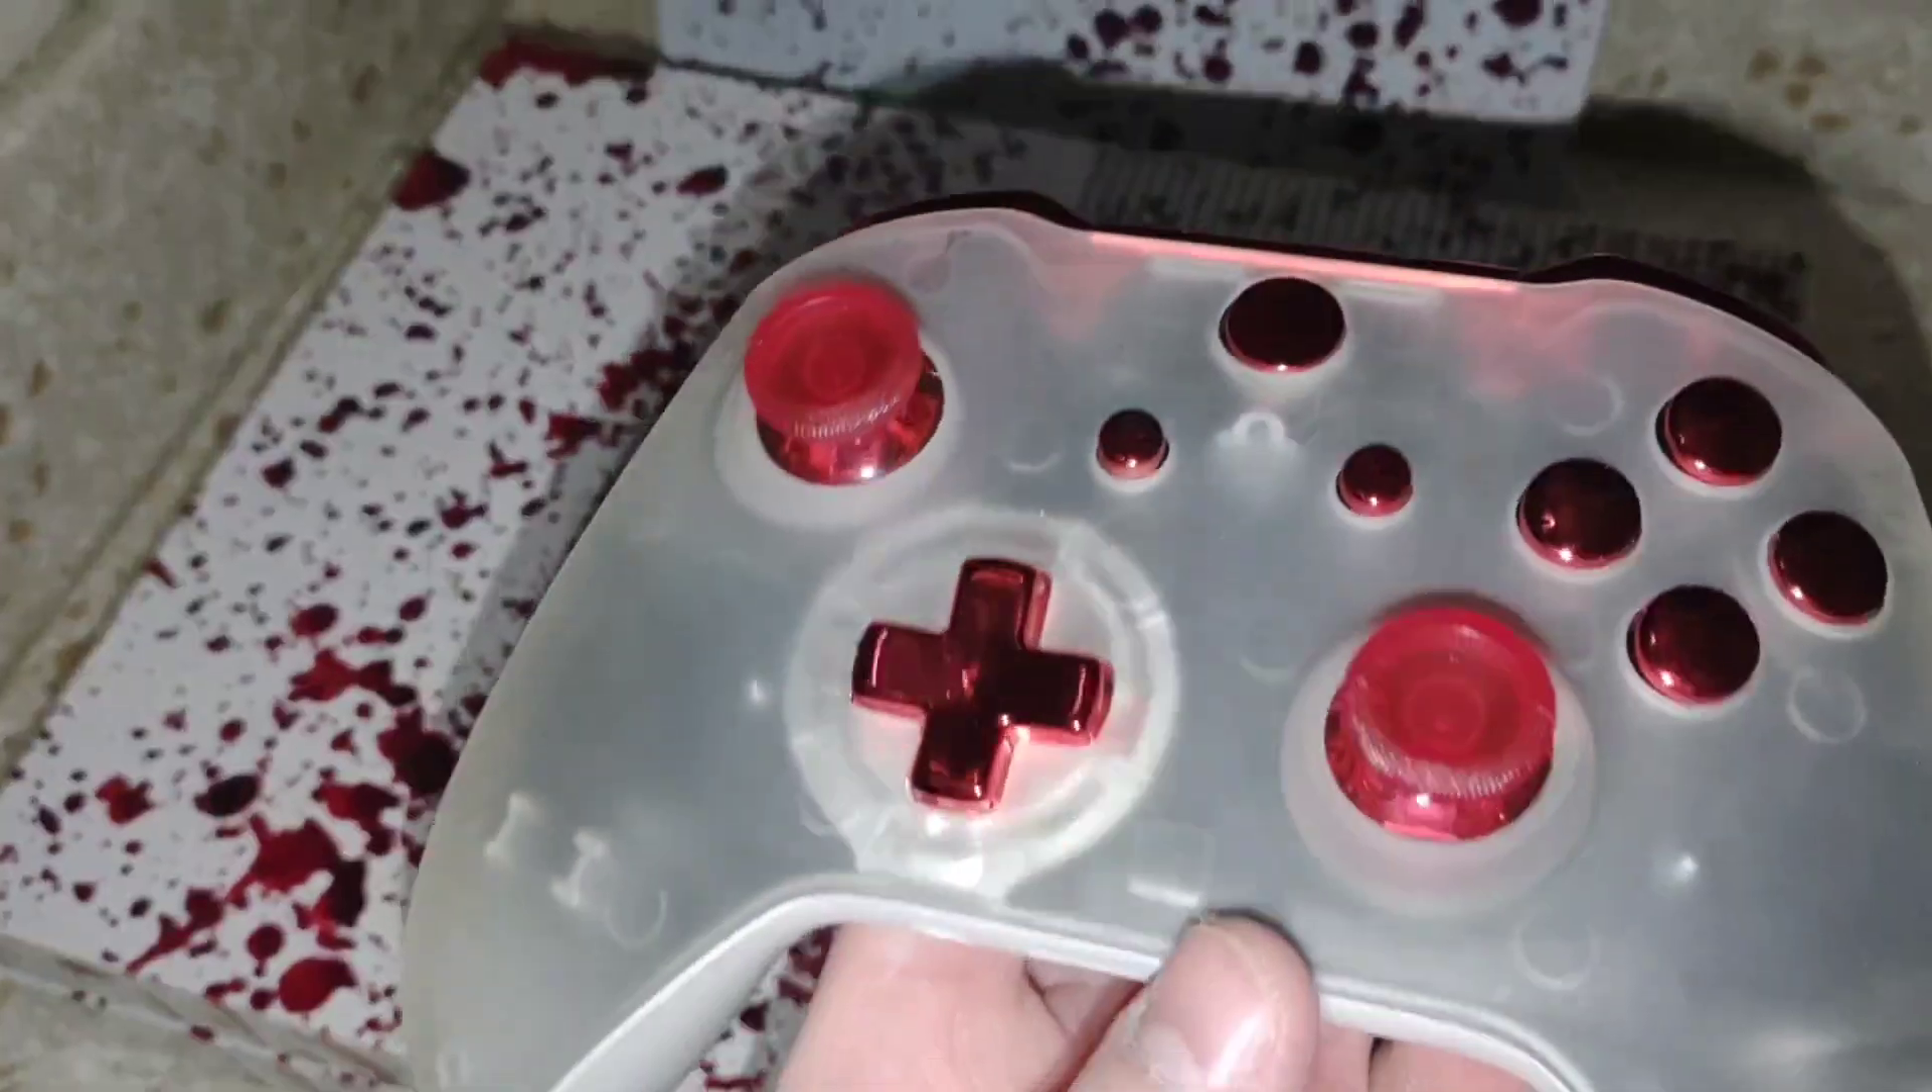All right guys I got the thumb sticks replaced.